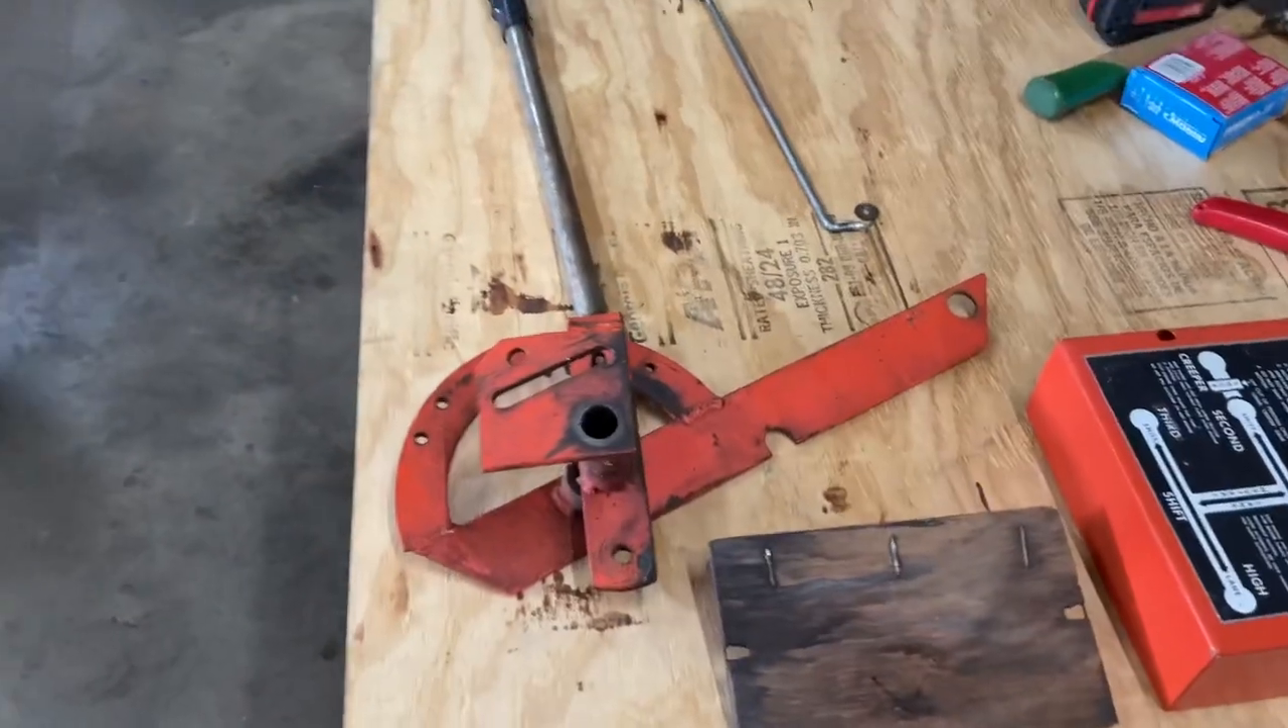We're going to pull that mower deck out and then here is the mower deck lift arm that's going to have to get installed so we'll have to pull a floorboard off for that.